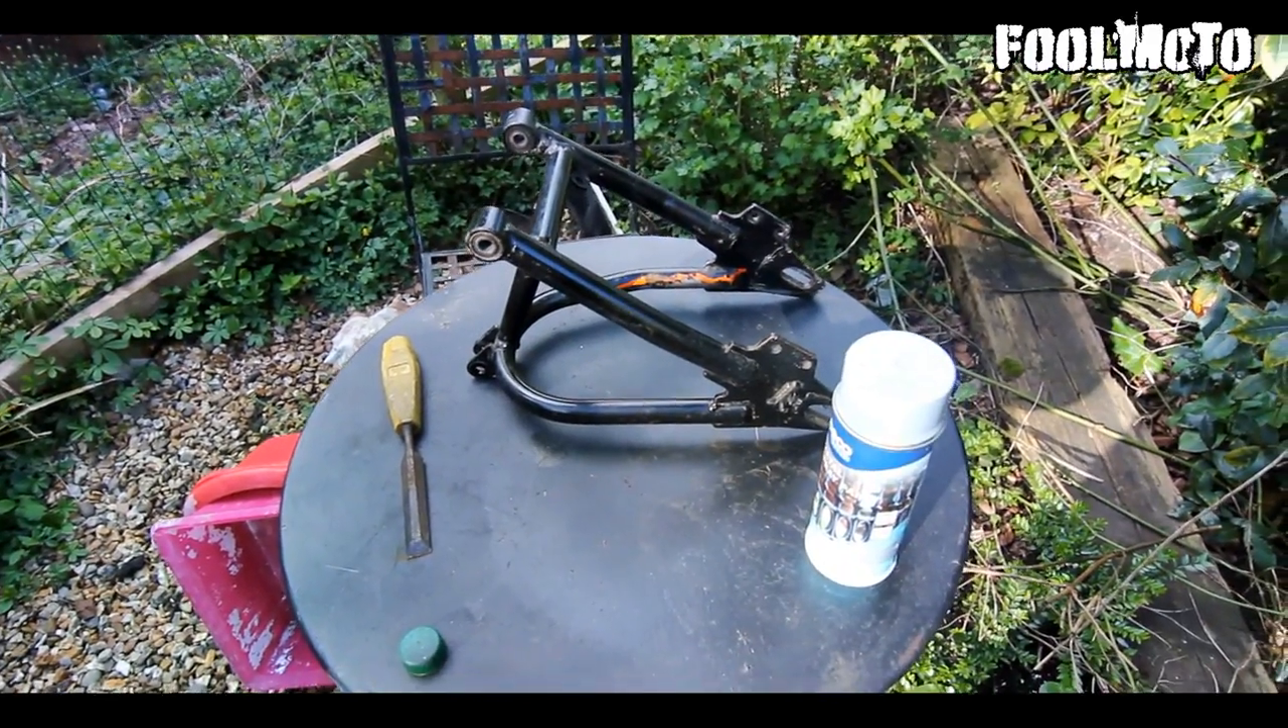Now I've taken the swing arm off.